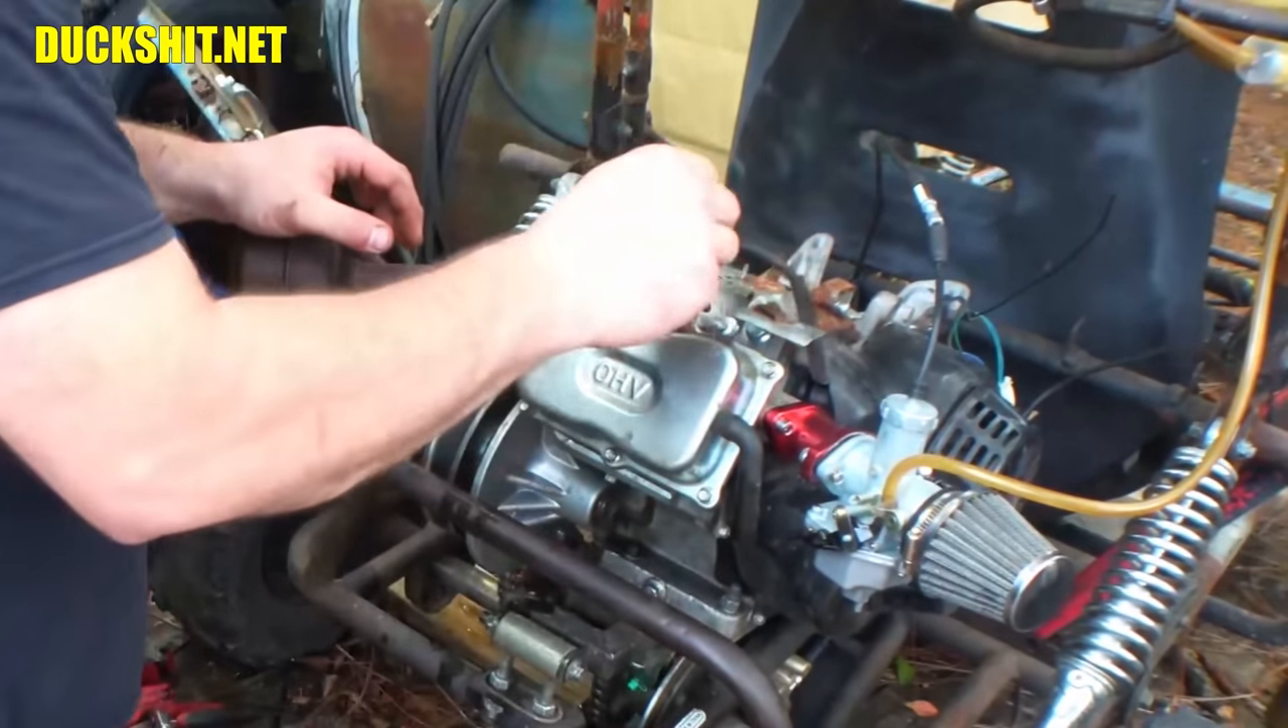Put our valve cover back on here. Okay here we are.